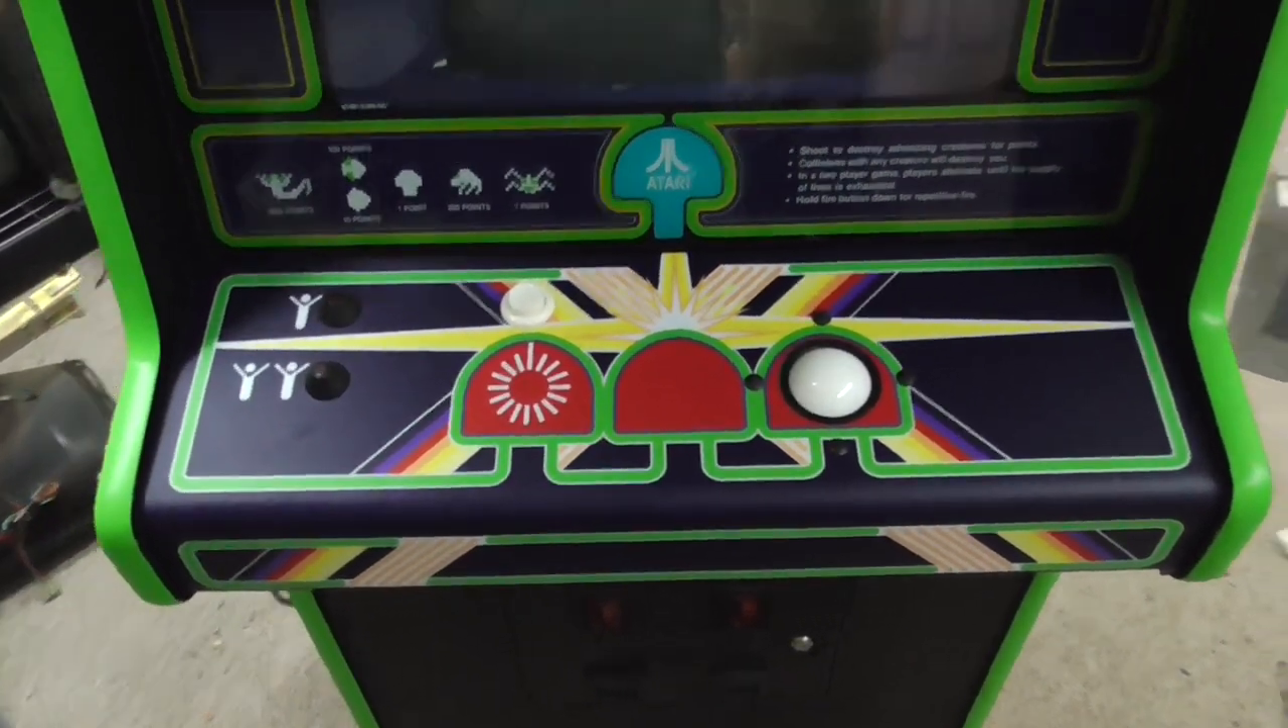I went ahead and put the control panel back on. I didn't film putting the overlay on because it's kind of tricky getting them on straight.